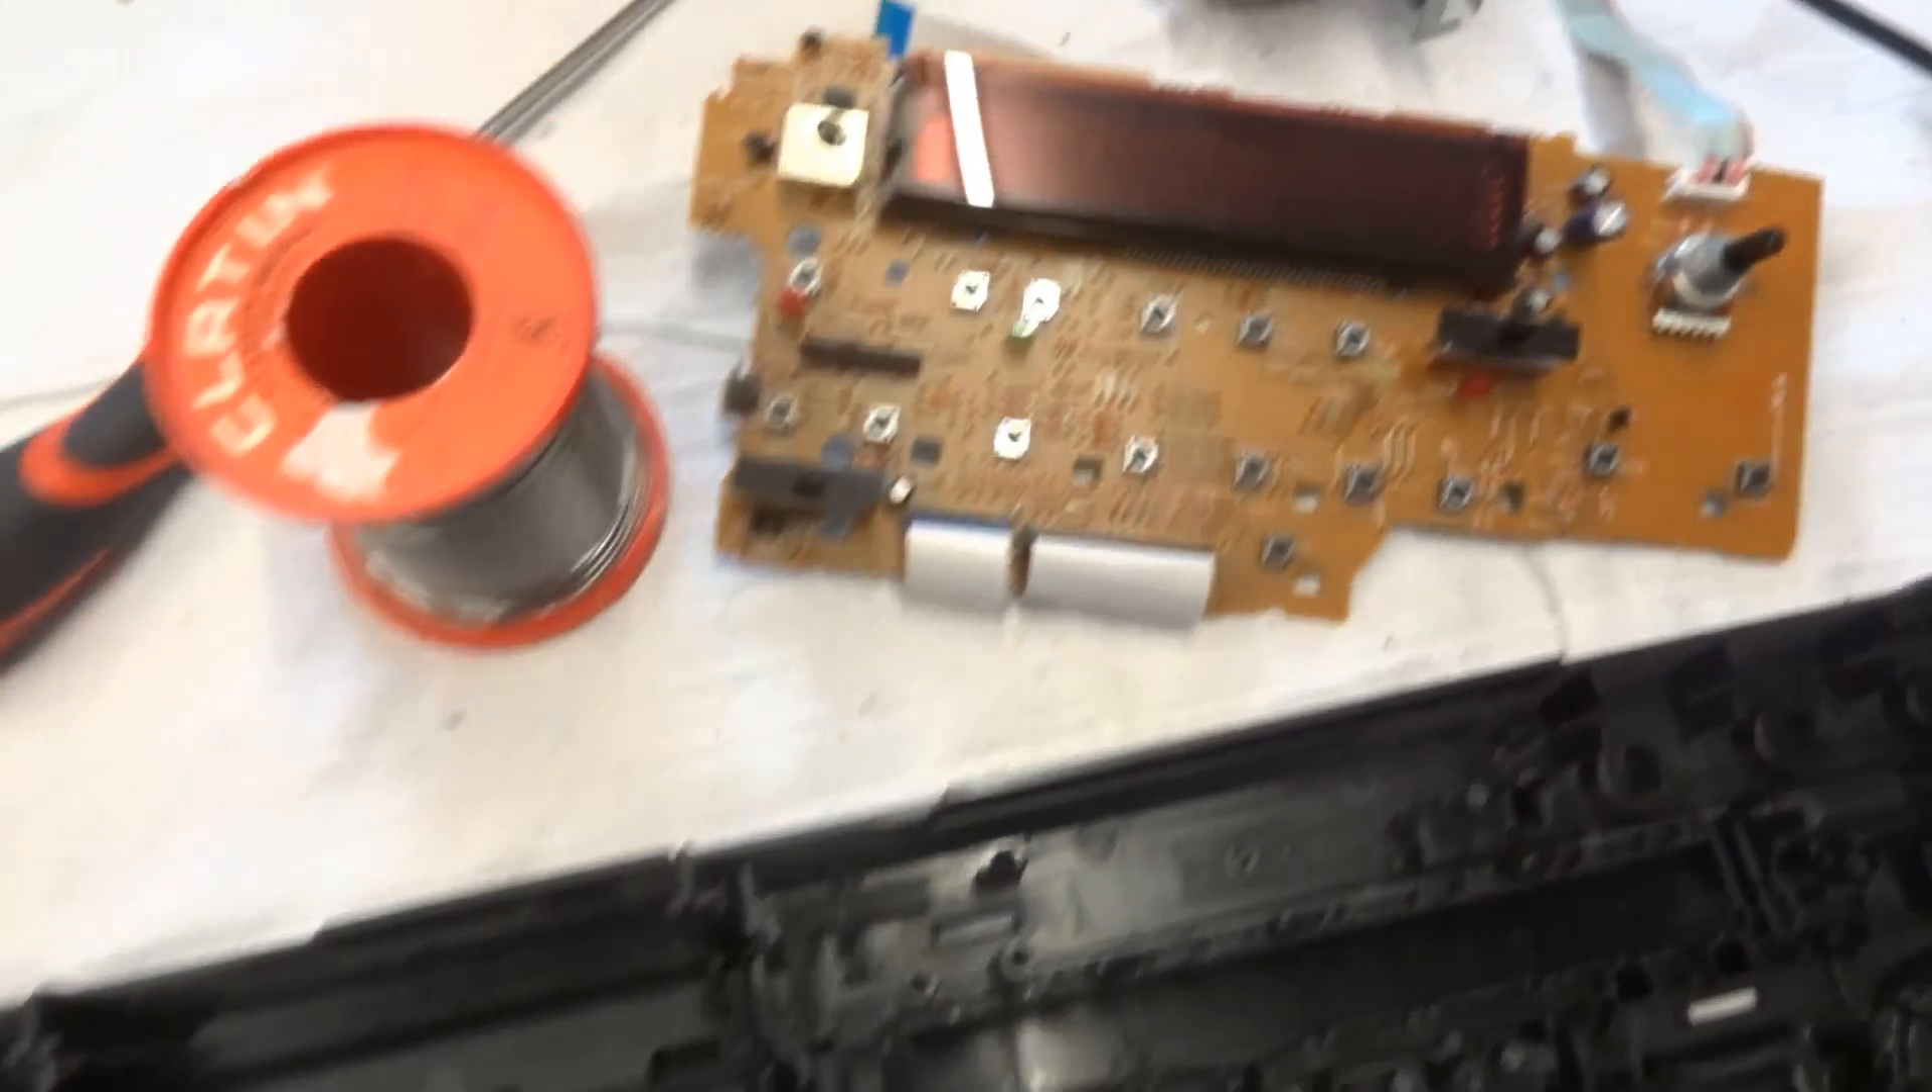I took off the faceplate, and I took out the circuit board in the faceplate to take care of a problem that this has, and that is the display is dirty.